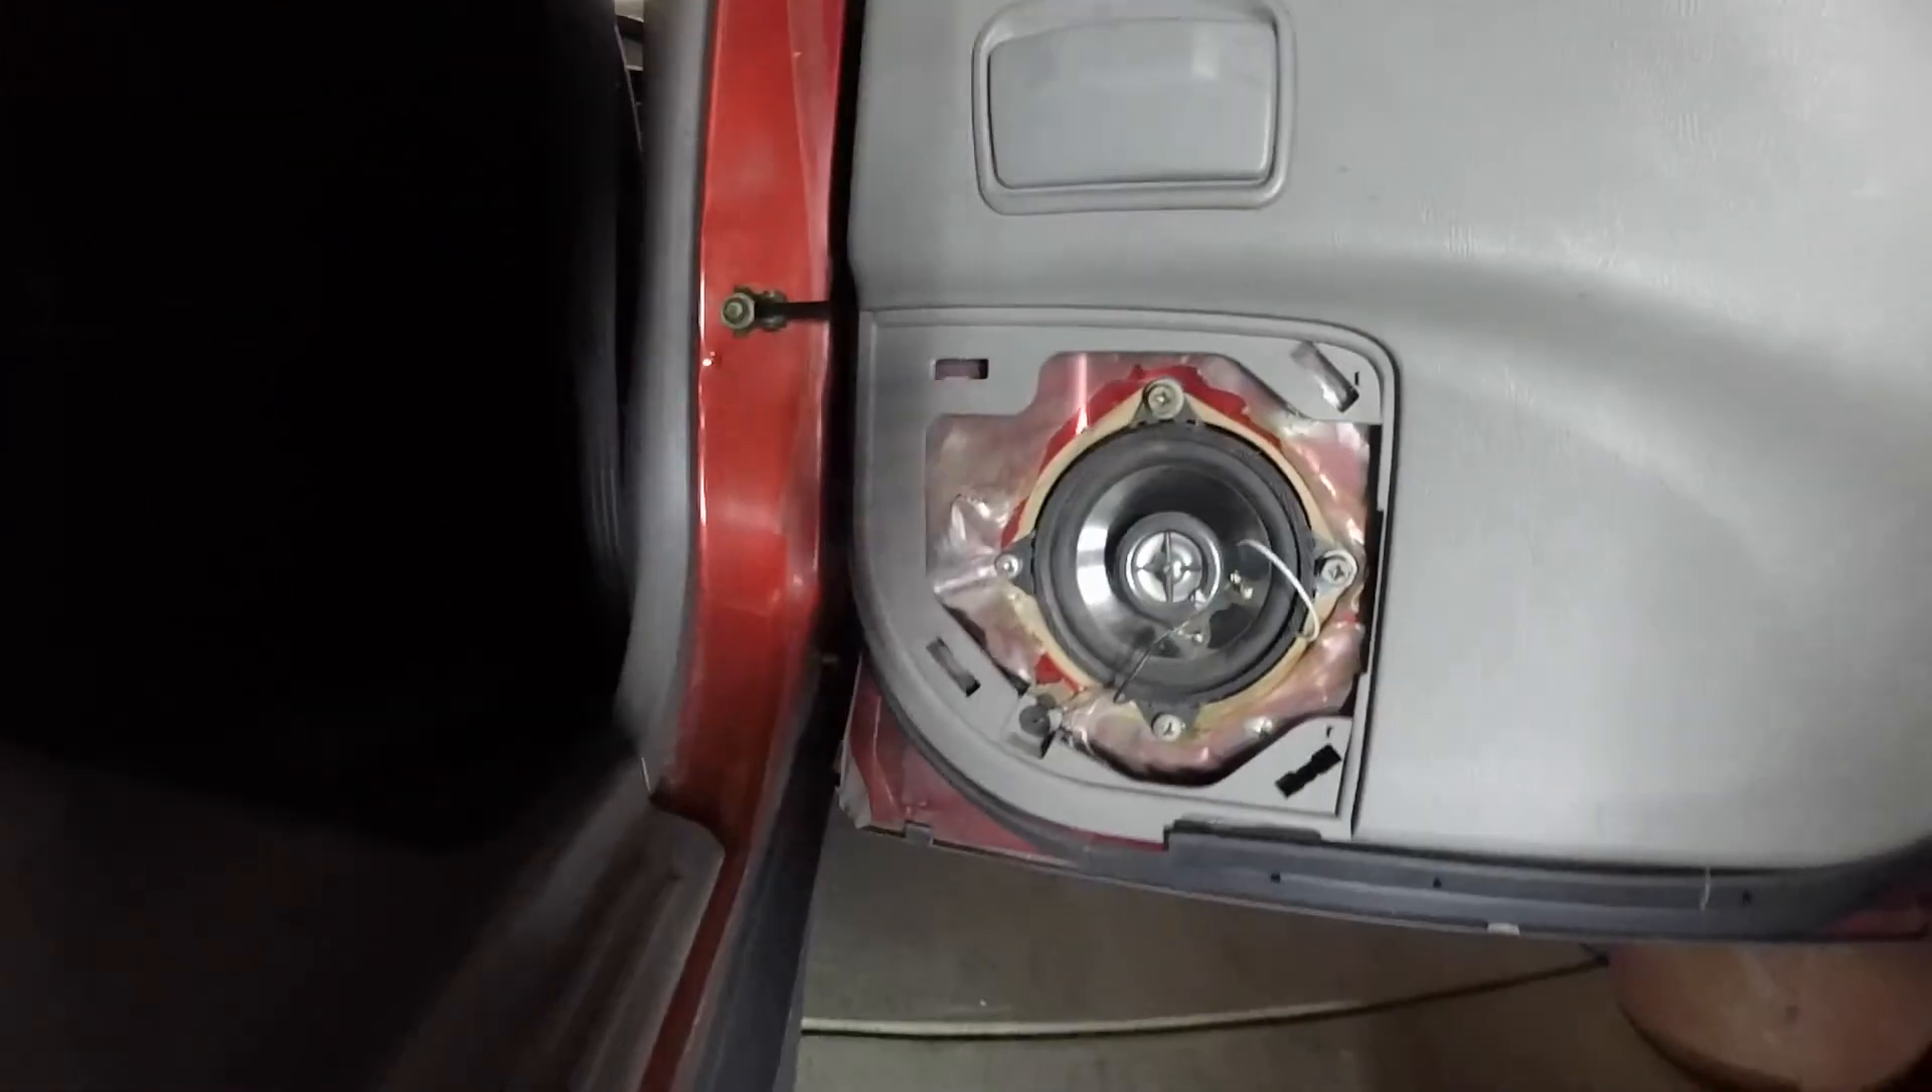I've just got these four screws to take out.